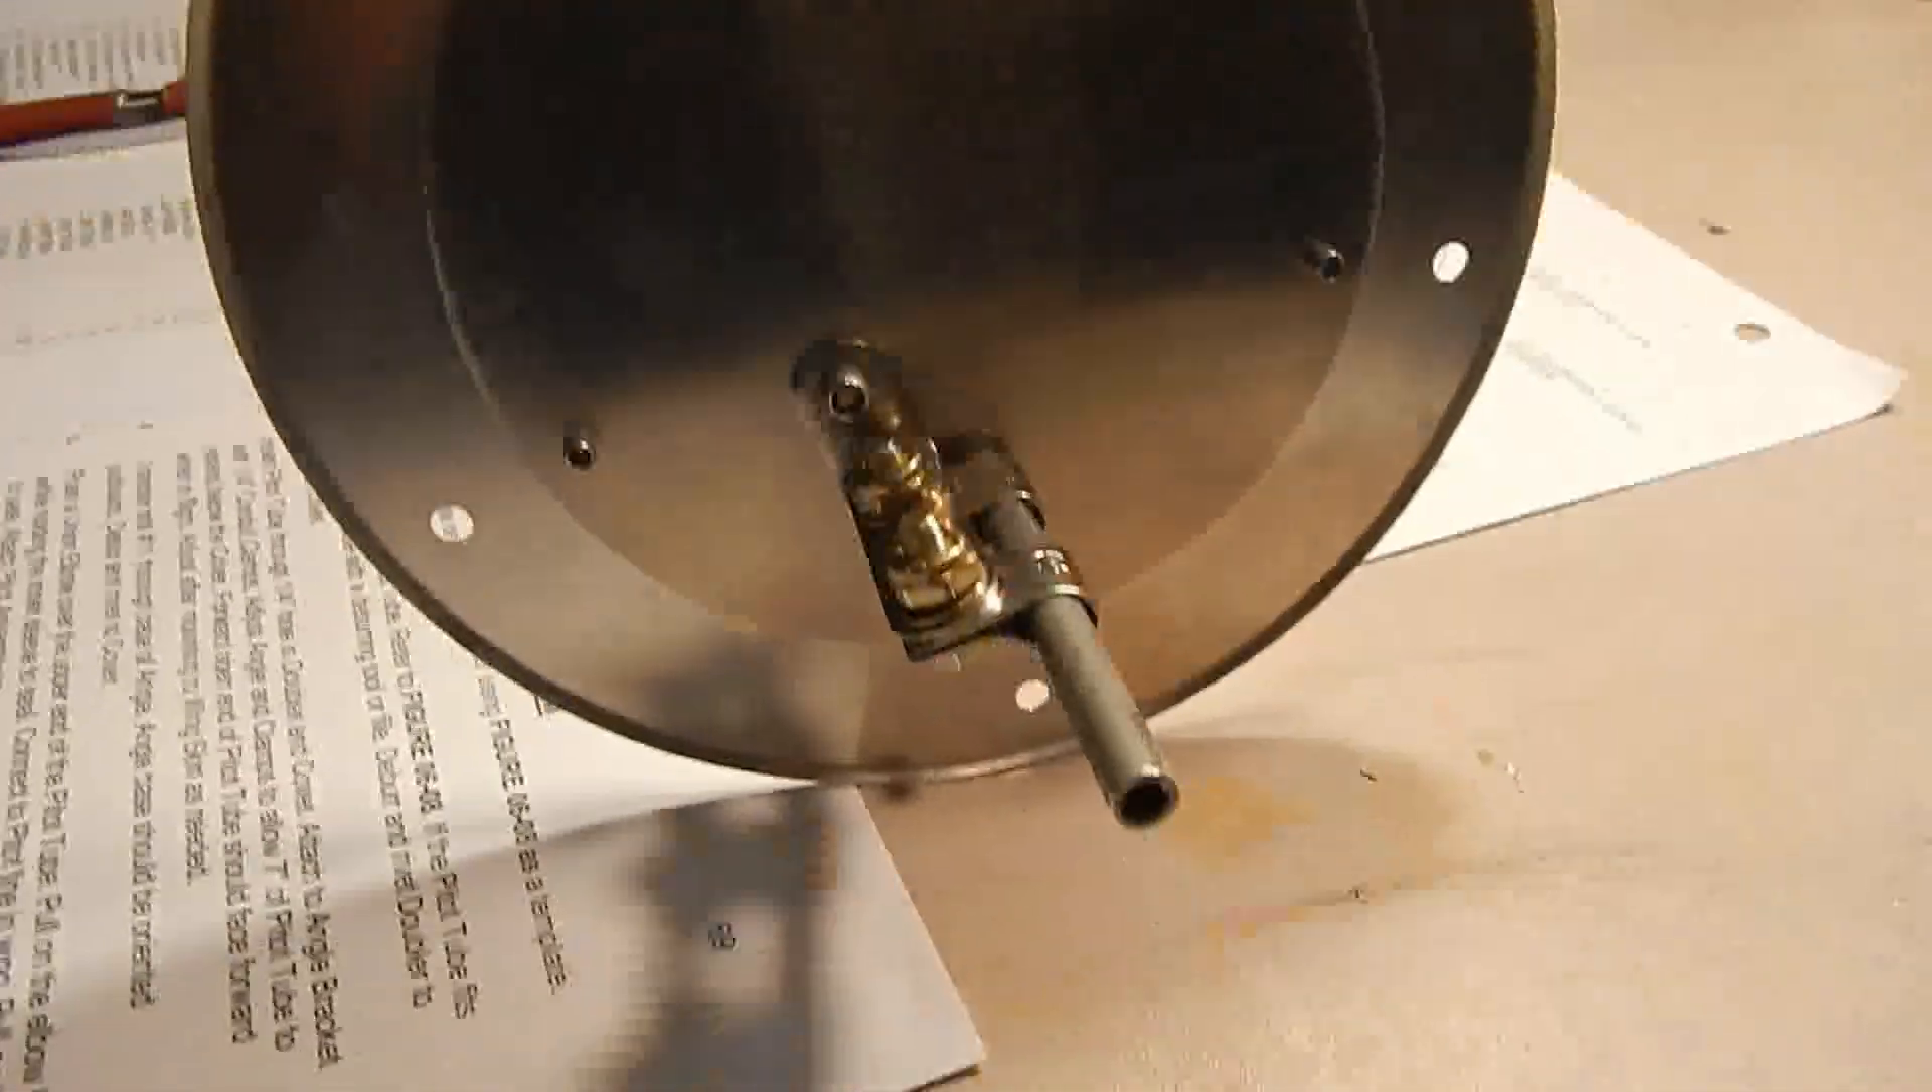I have attached and riveted the doubler. I've put the pitot tube through.